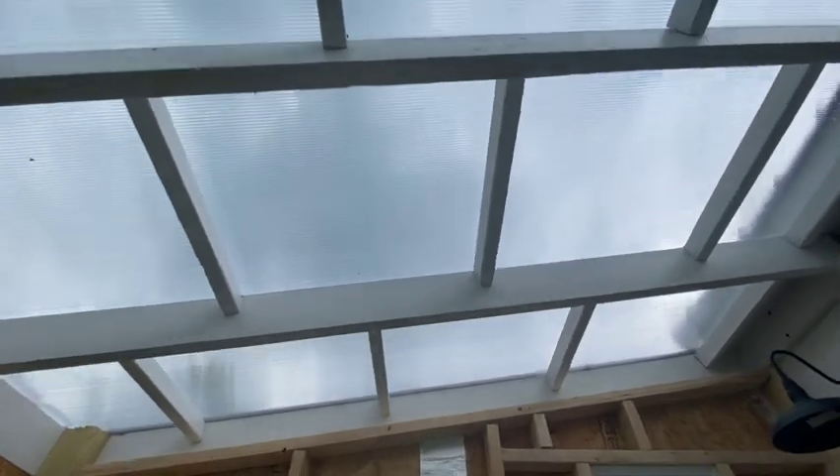The greenhouse roof is officially on, thanks to my wonderful husband who helped.